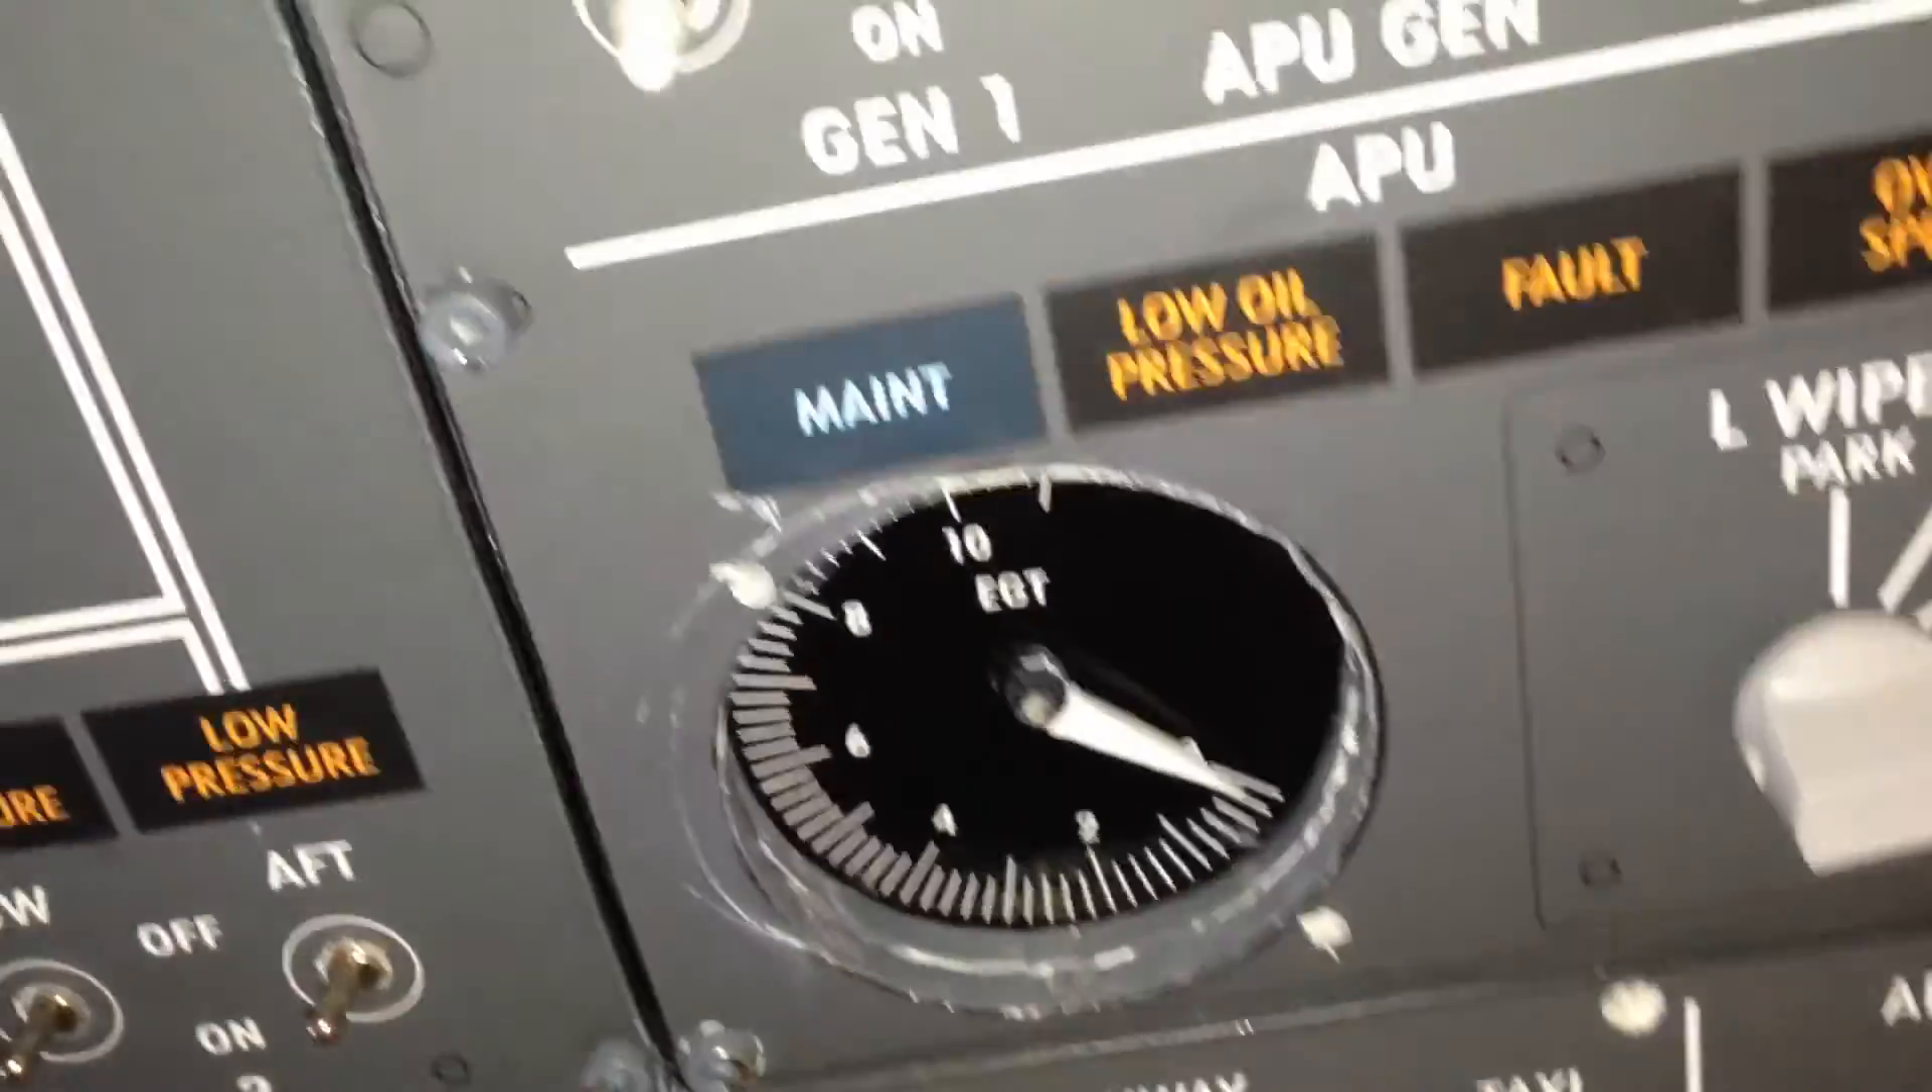So now the gauge is placed in place.